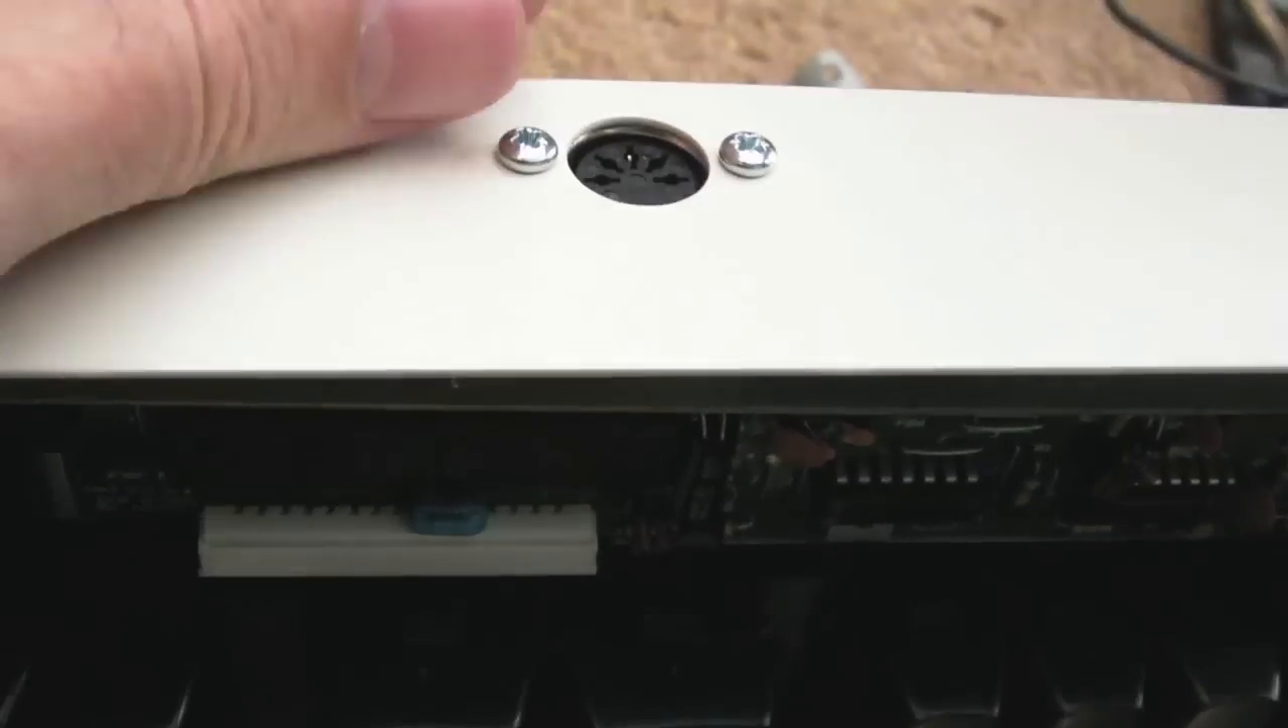You can see i mounted the socket here with a couple of screws and nuts and those are the original screws that came with this actually.